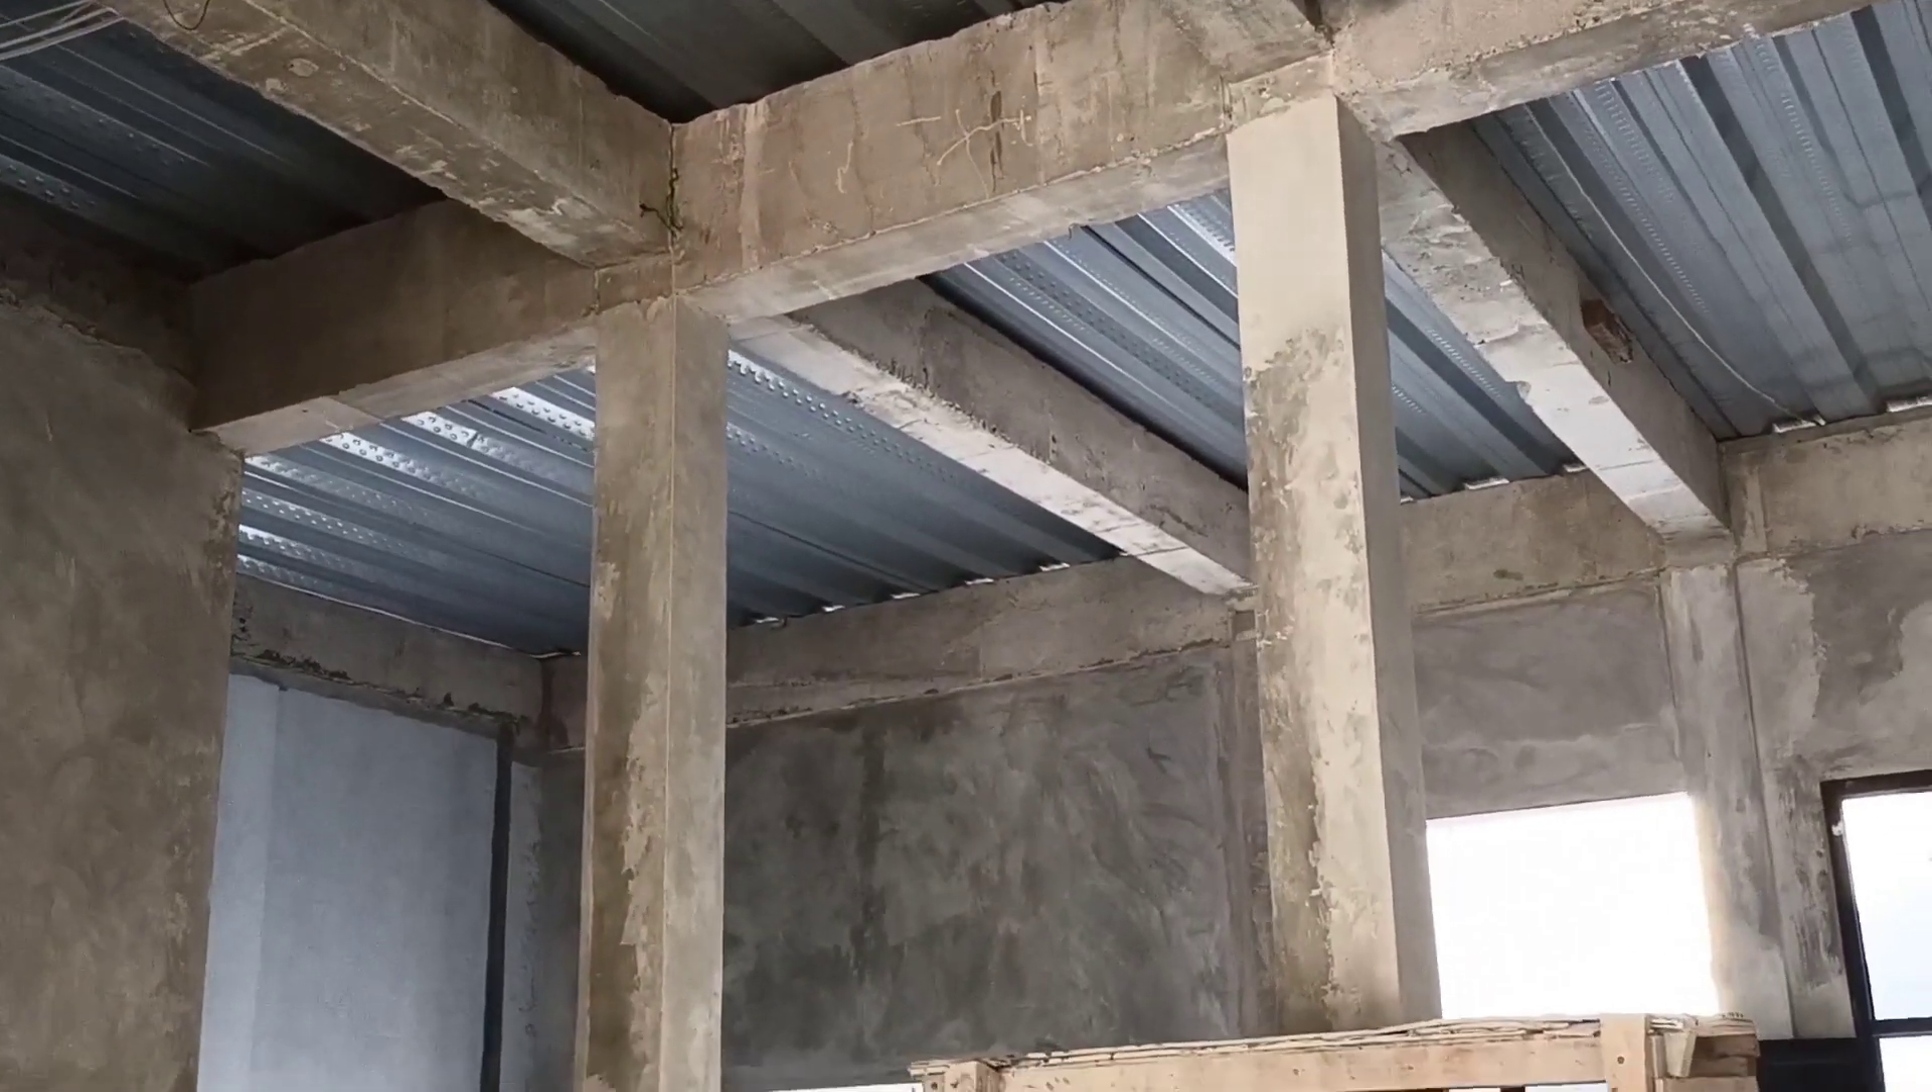Namun lihat sahabat PU, kok di lantai satunya masih belum ada plafonnya, masih belum dicat, masih belum ada kusennya.